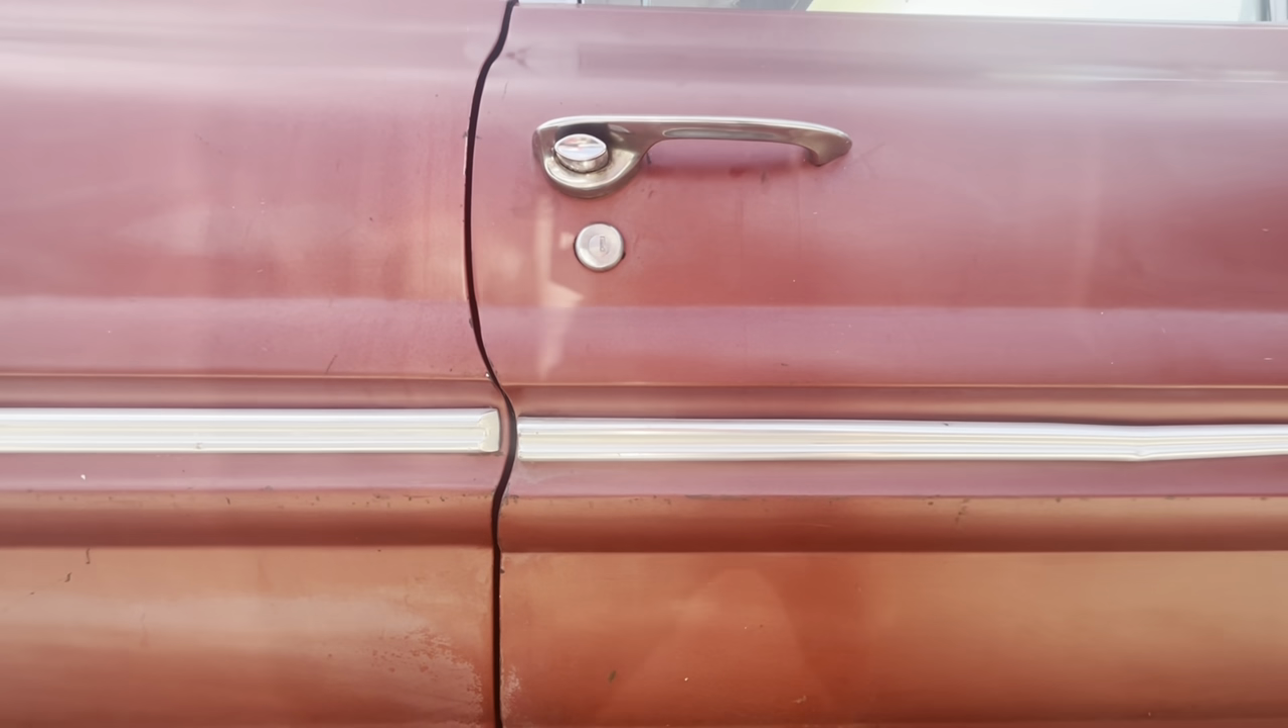We're going to fix stuff like this to where the trim doesn't line up the door this door probably needs to come up a little bit.